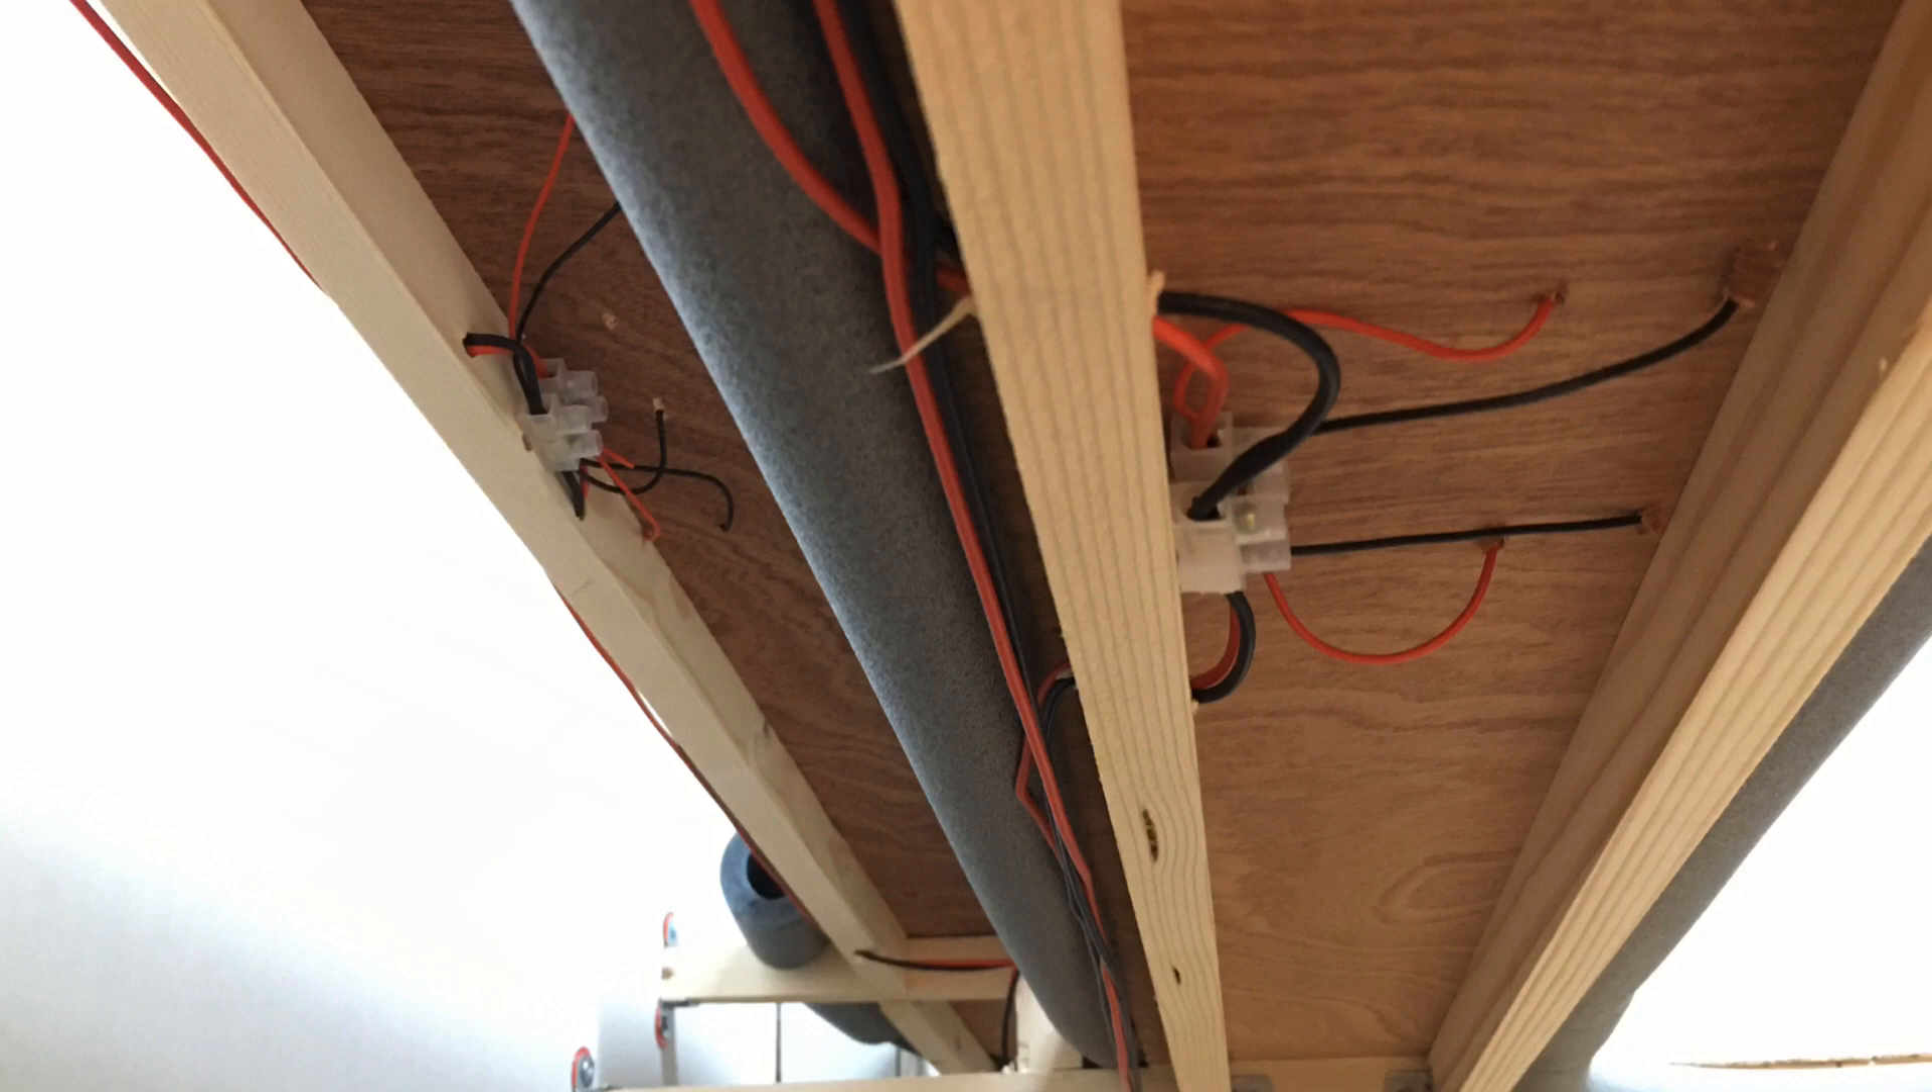These terminal blocks have been screwed into the framework to keep that wiring tidy.